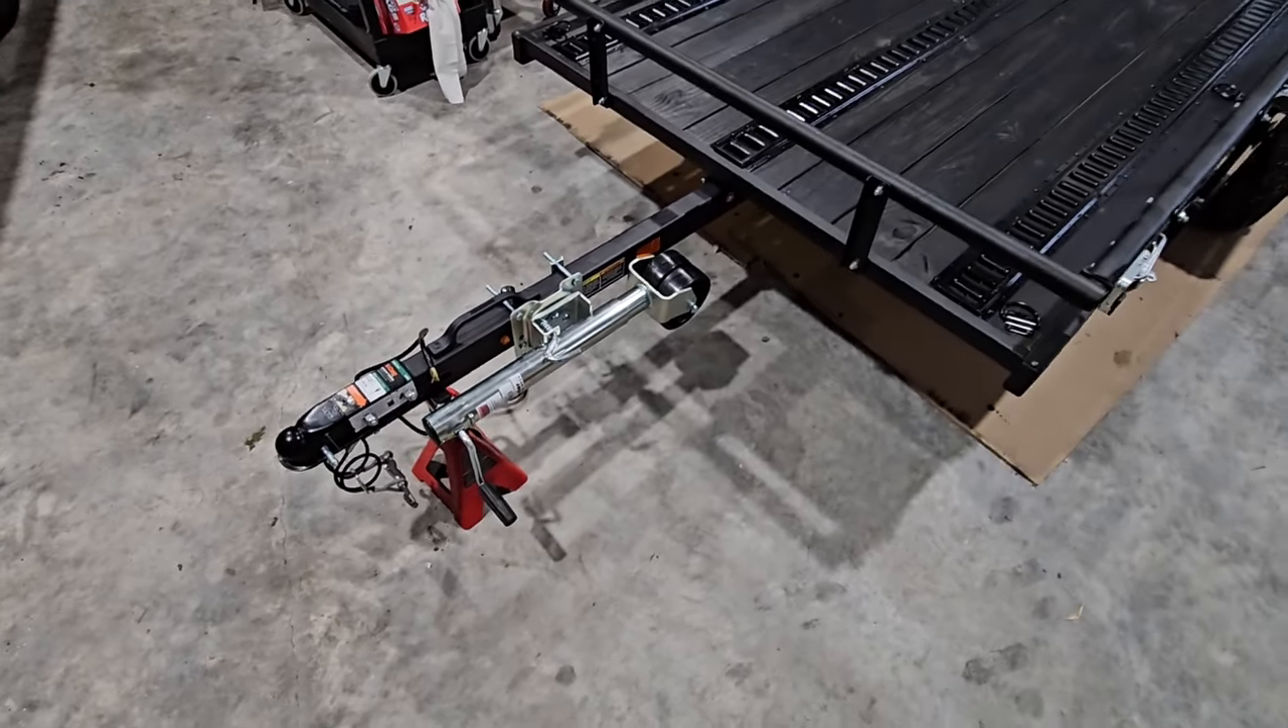So we mounted the front rolling tongue jack up here.